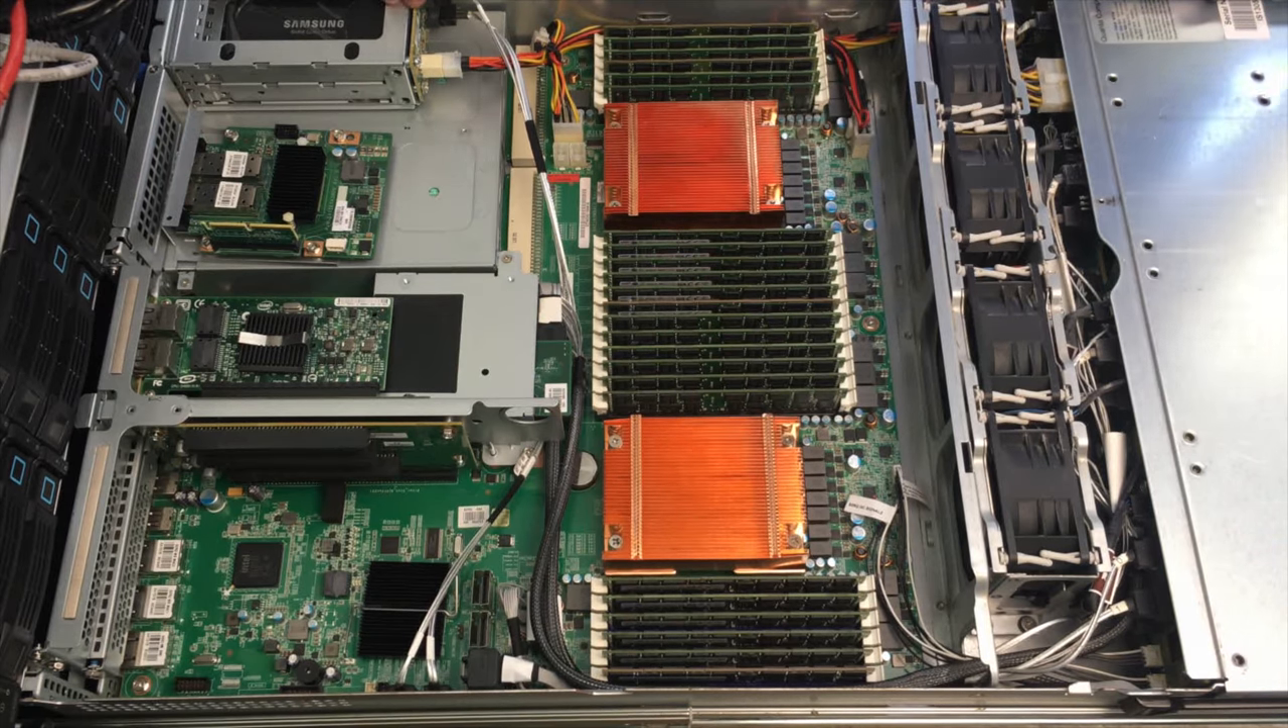All right both uh heat sinks are in place.